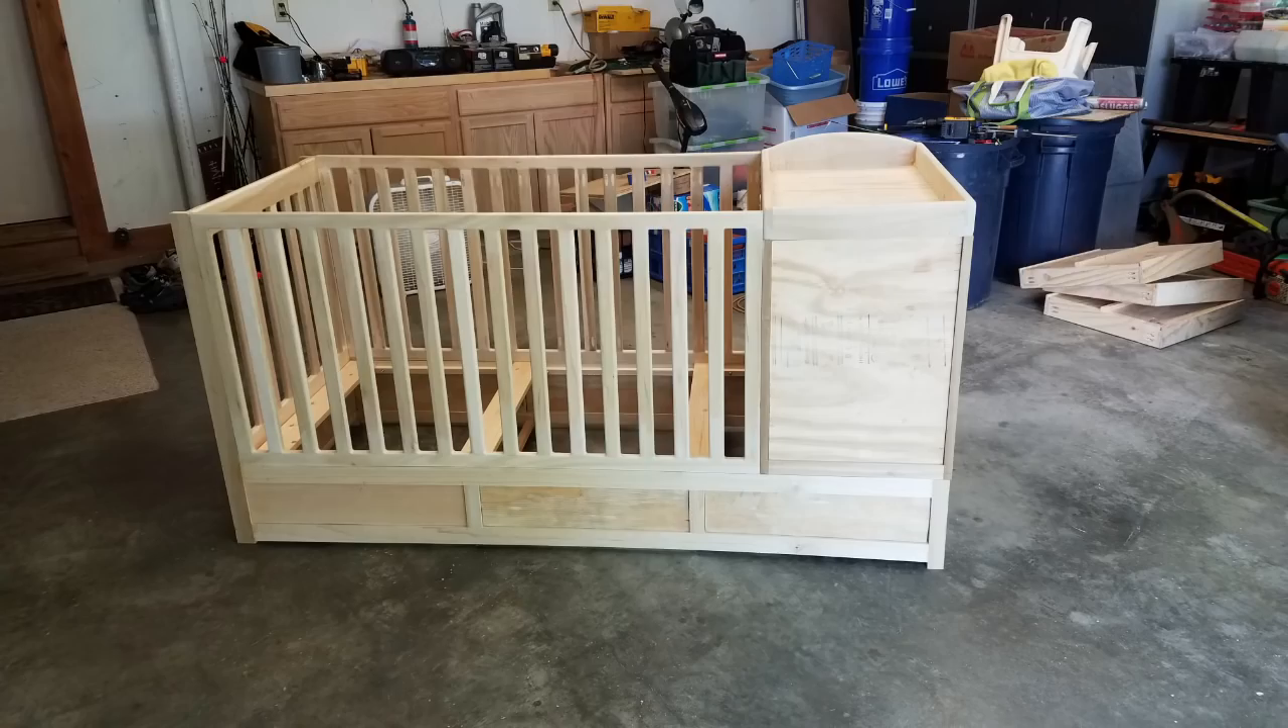I started adding in some of the plywood.